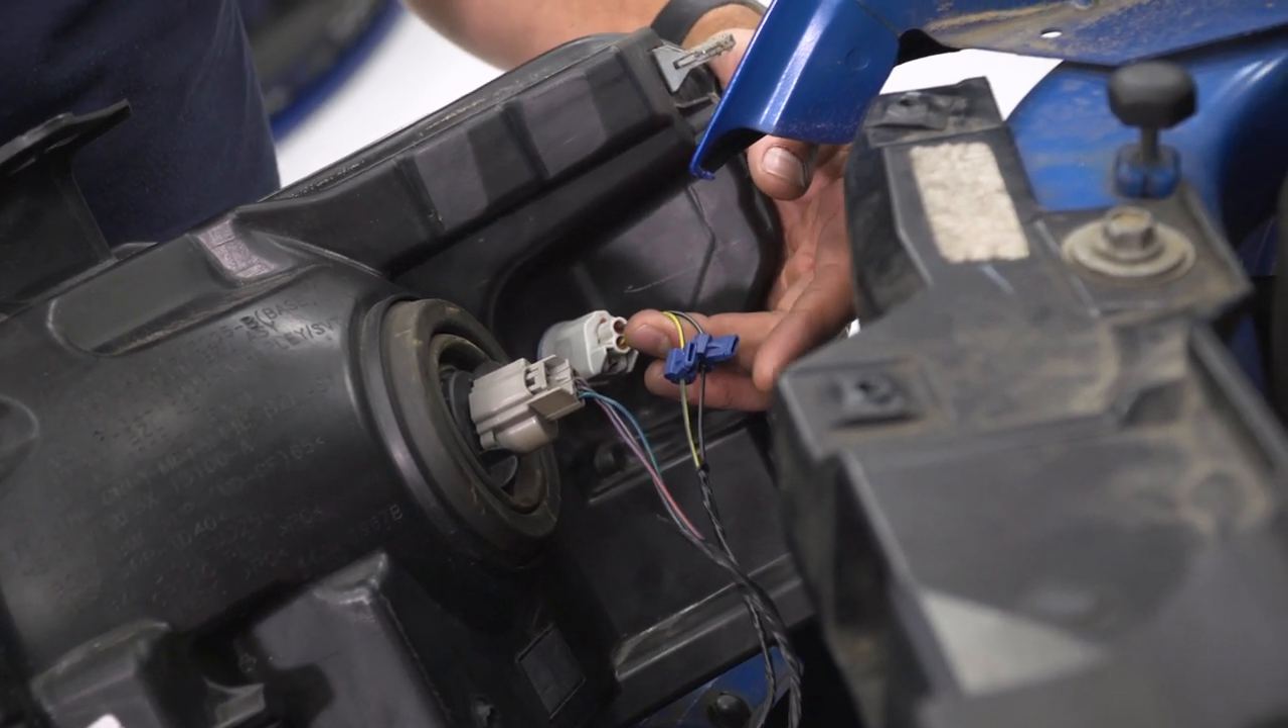As you guys can see, we already have some vampire clips on these wires.